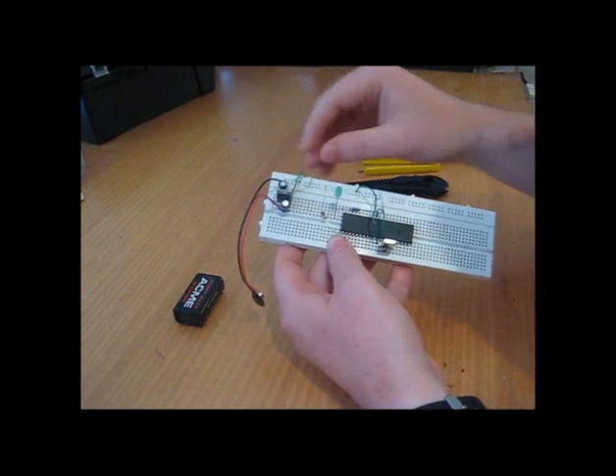Okay so I've assembled the majority of the circuit.